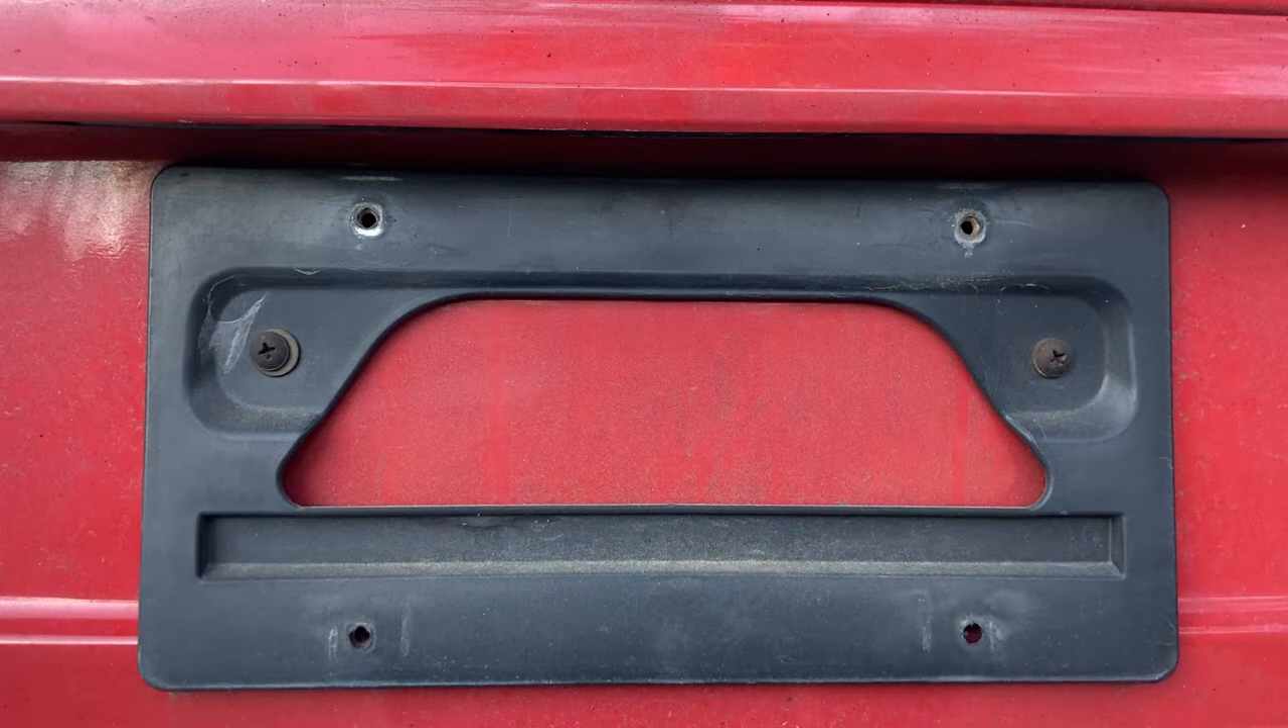There's two more Phillips screws to remove.